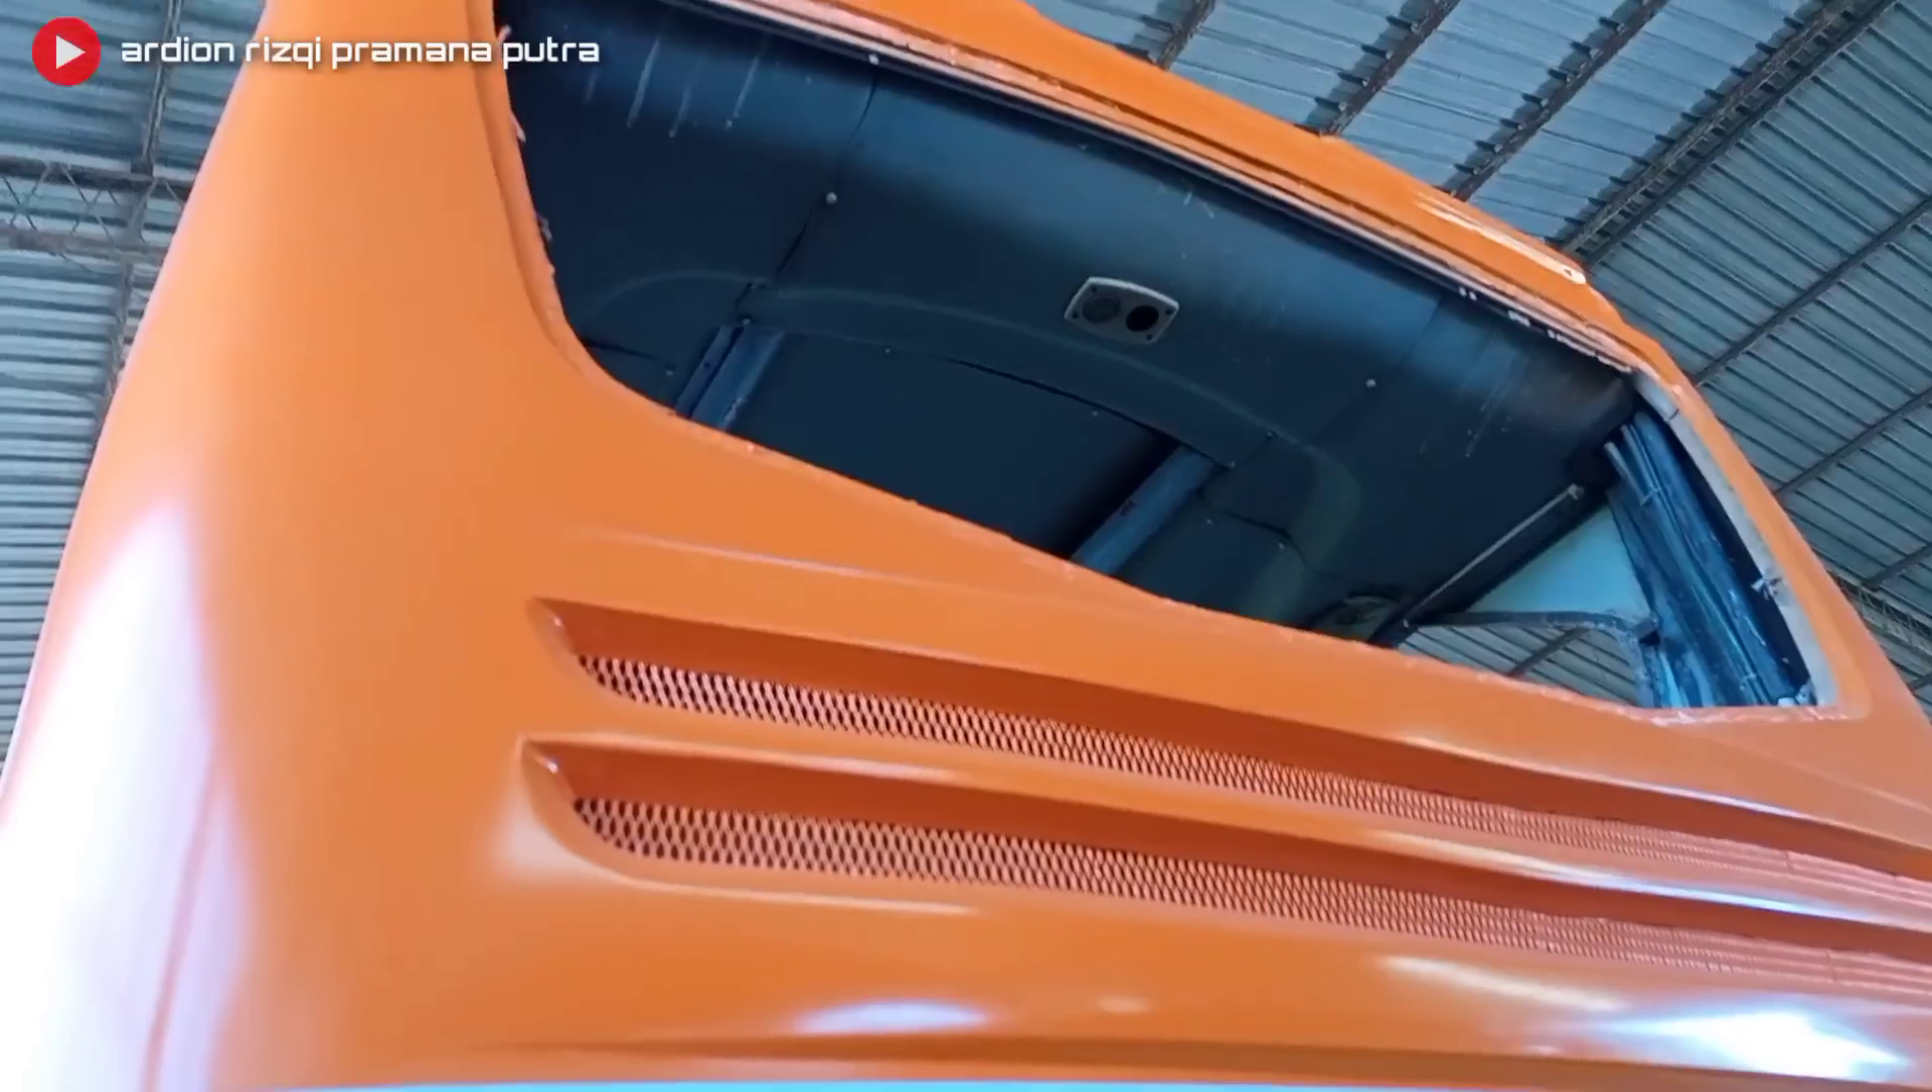Bagian belakangnya Sudah tampak CP3 Plus Kacanya Belum dipasang.